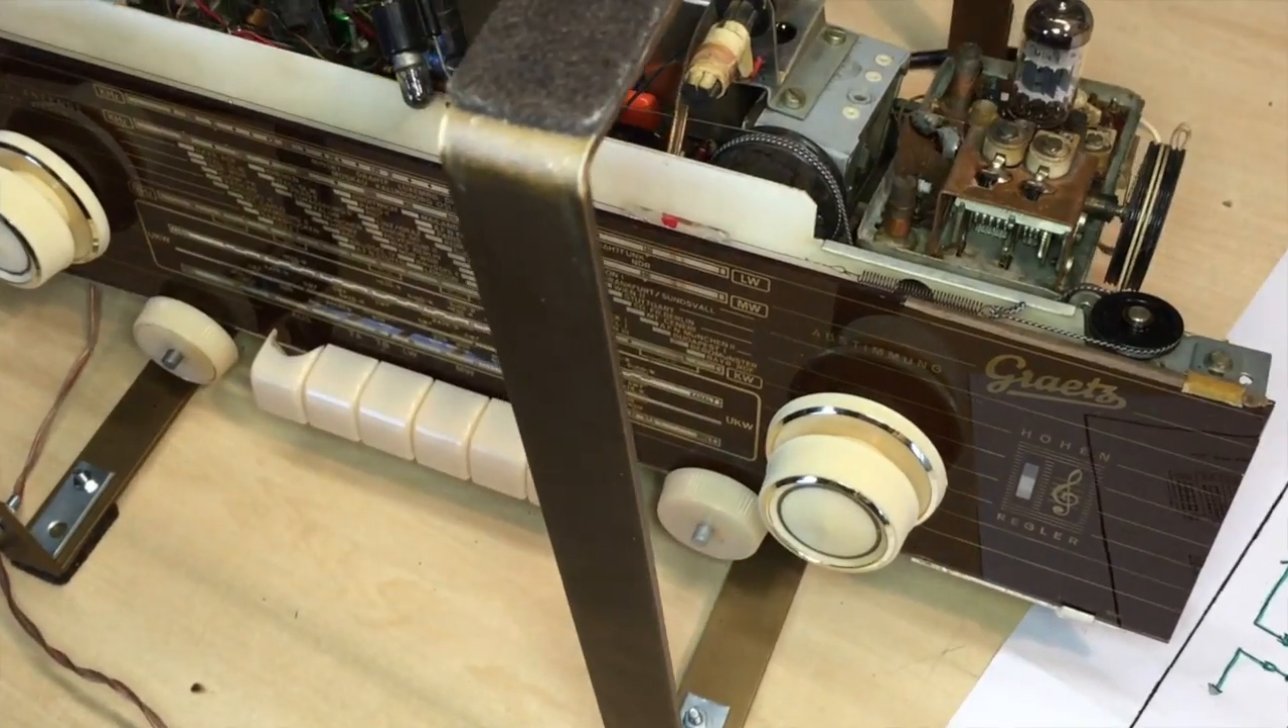I have the faceplate cleaned up and put back.